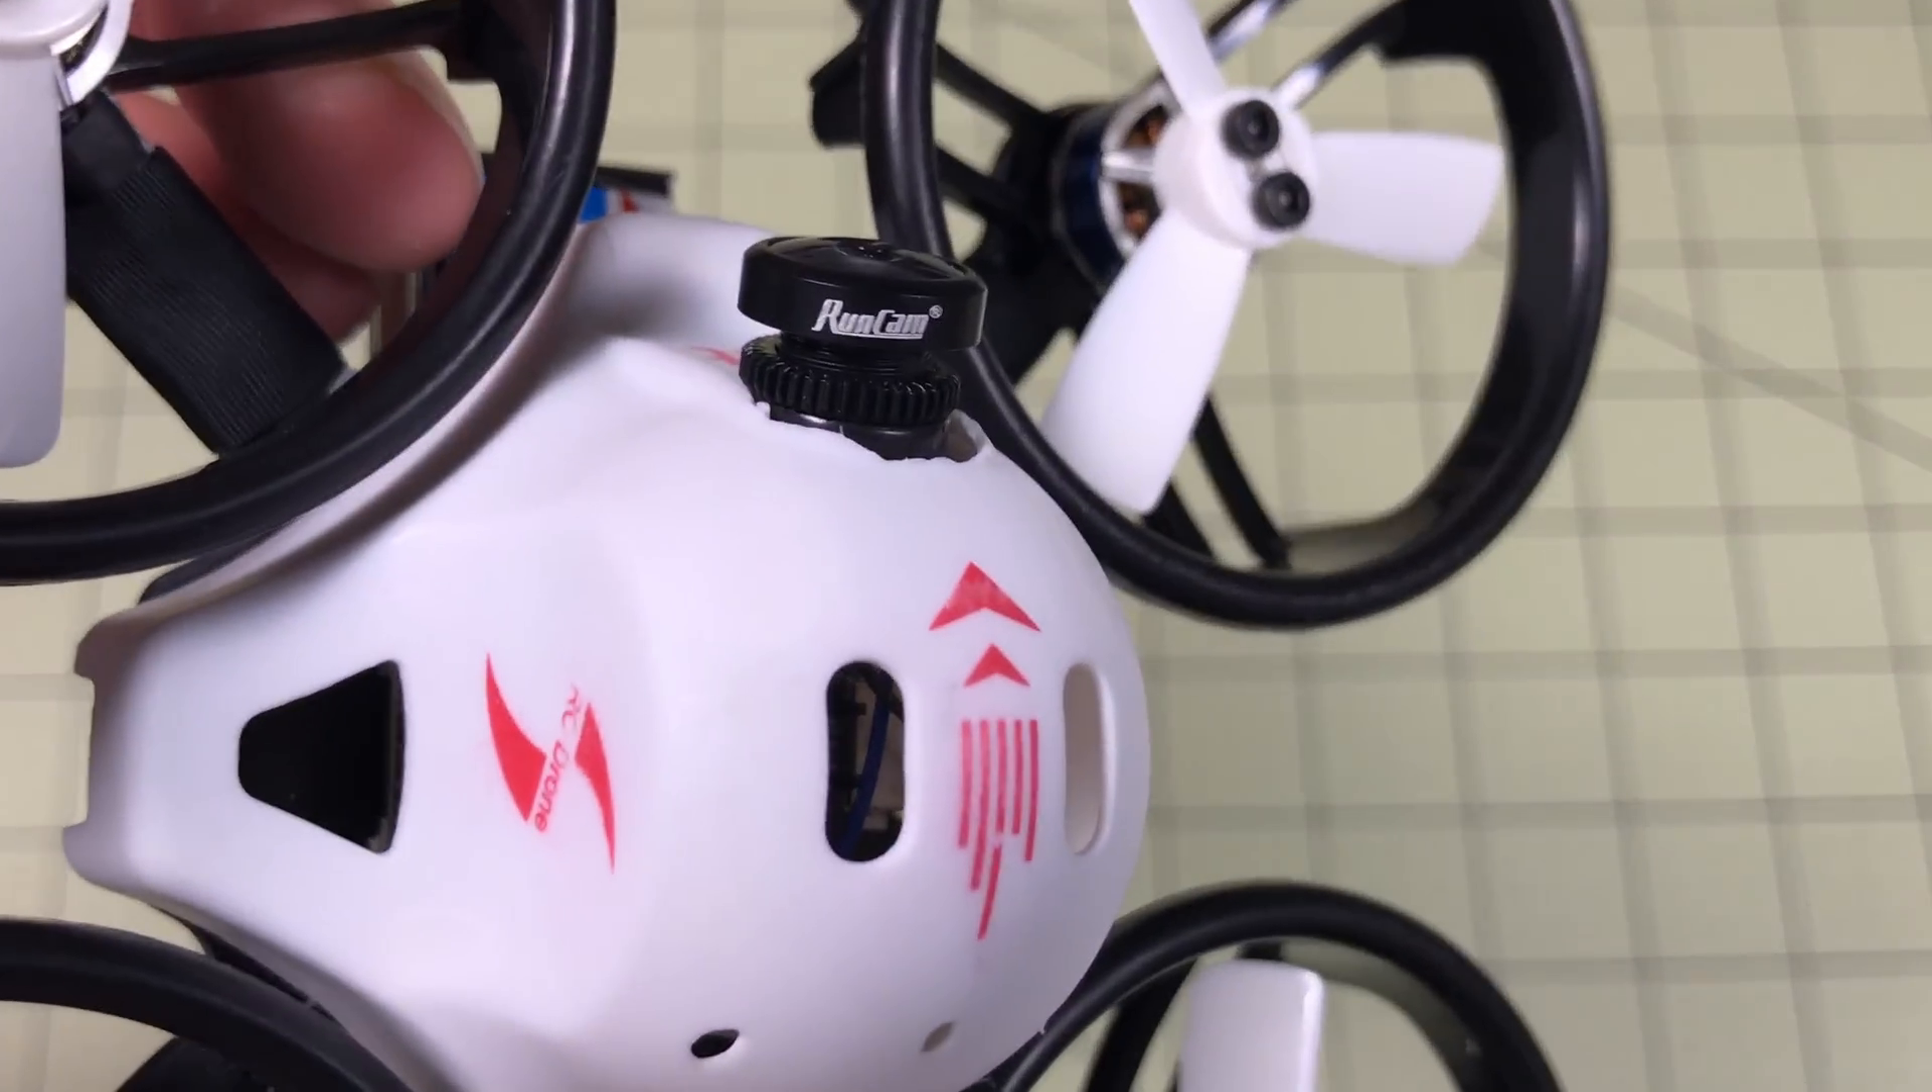Yeah, it sticks out a little bit, so there's a chance you could hit it.